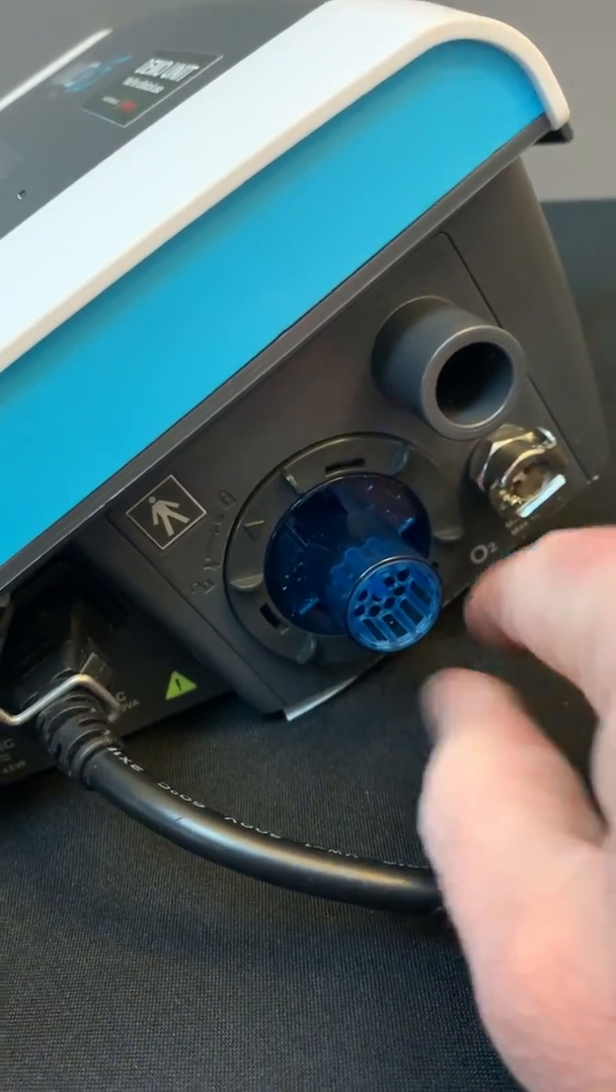Now the exhalation valve is in place.